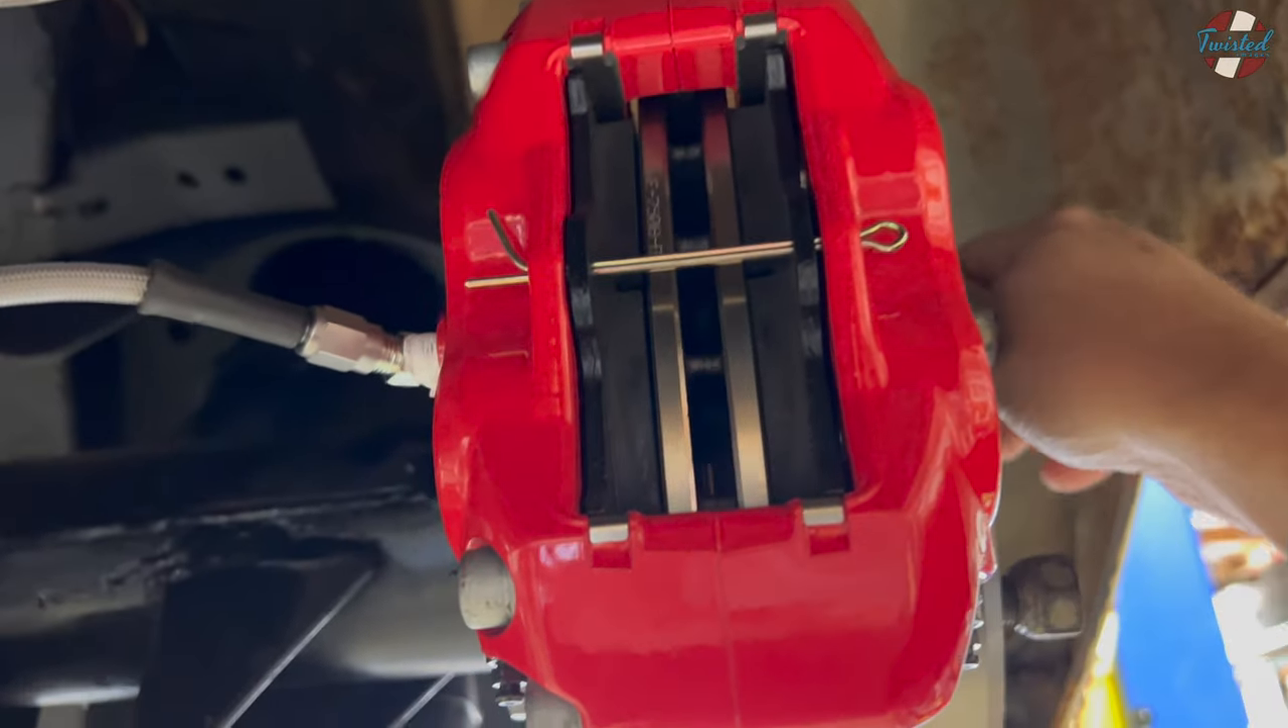Rear brakes are all mounted up. Again, everything's shimmed. And, uh, perfect clearance.